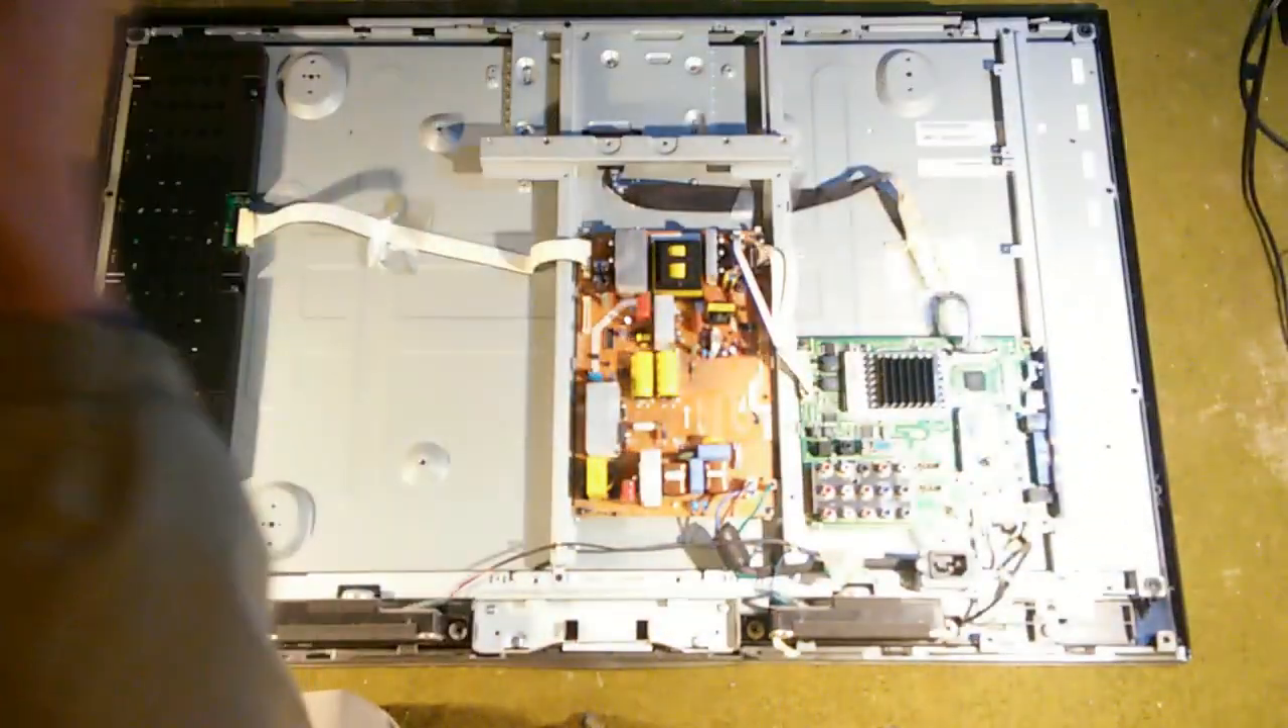Now with the back off, we can see what's inside.